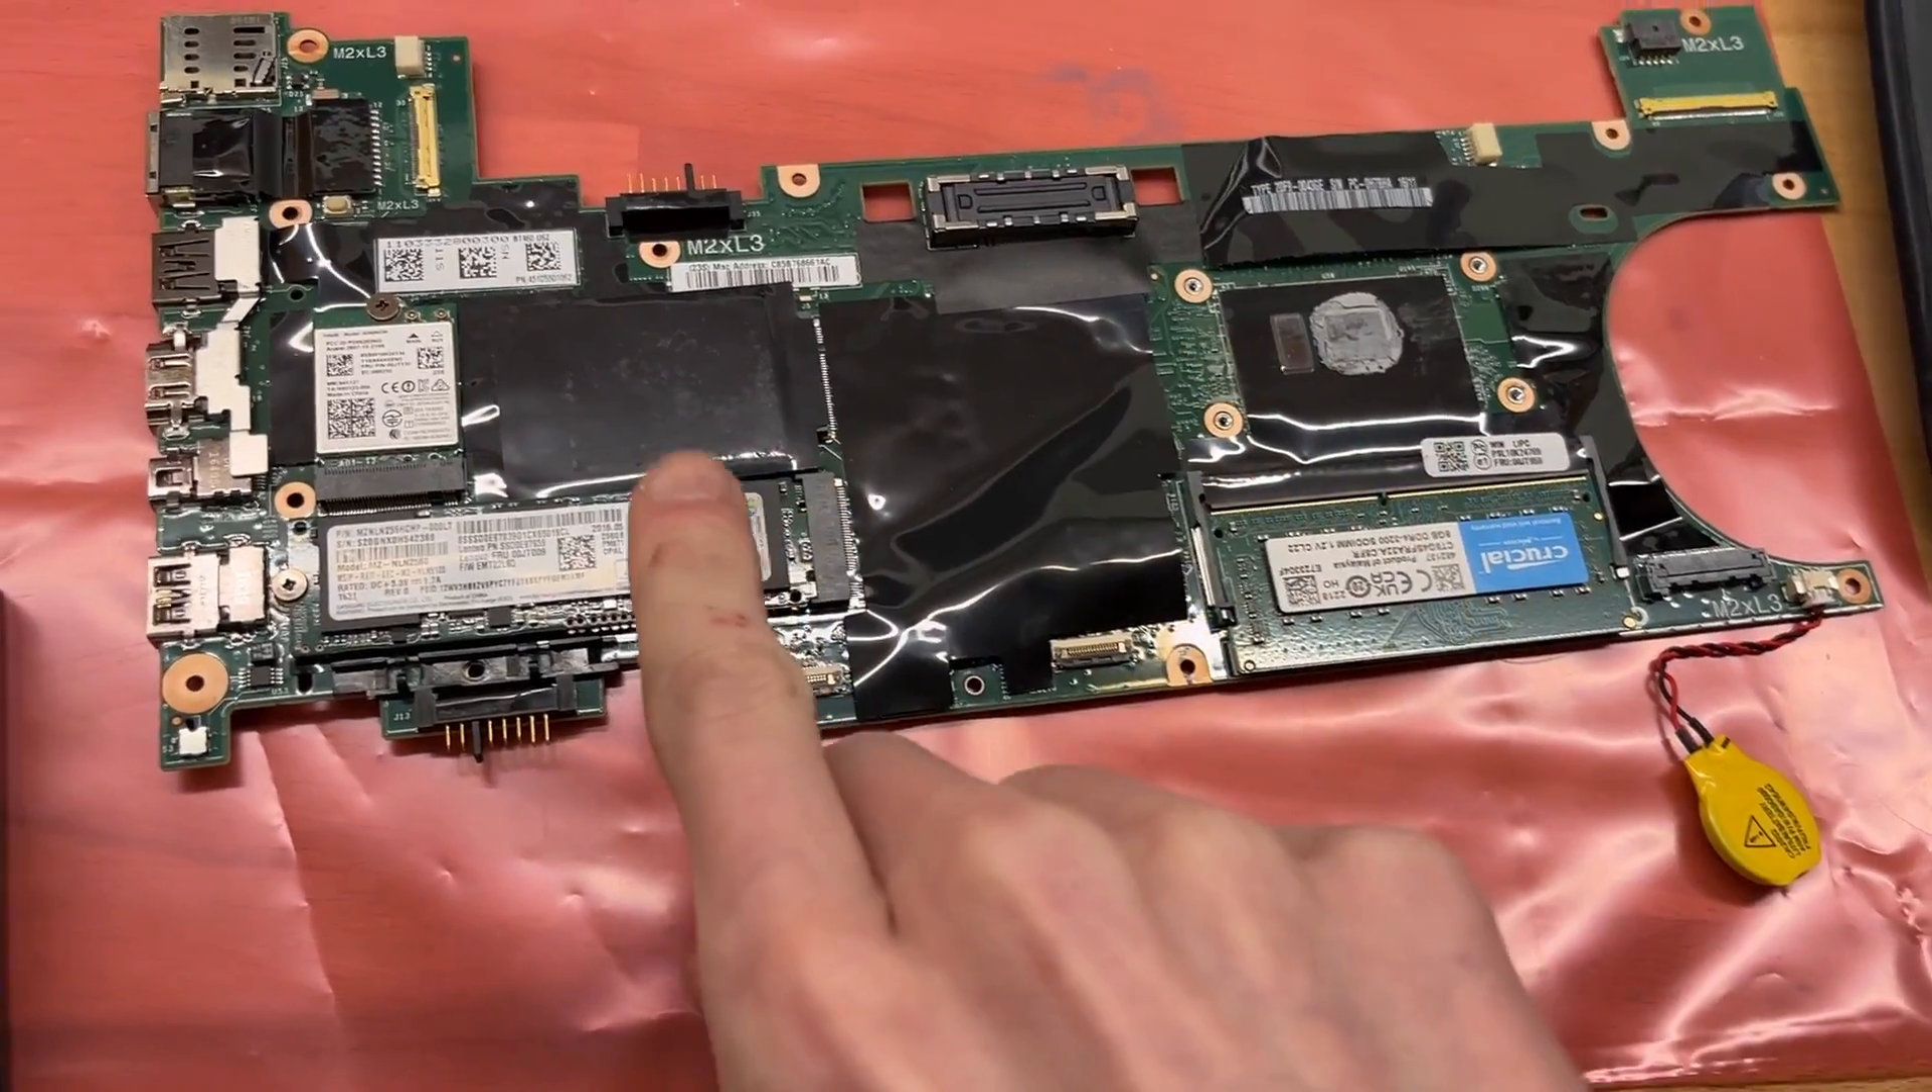So far, what I did, I put all the components that are removable on the new board. So RAM, SSD, and wireless card.